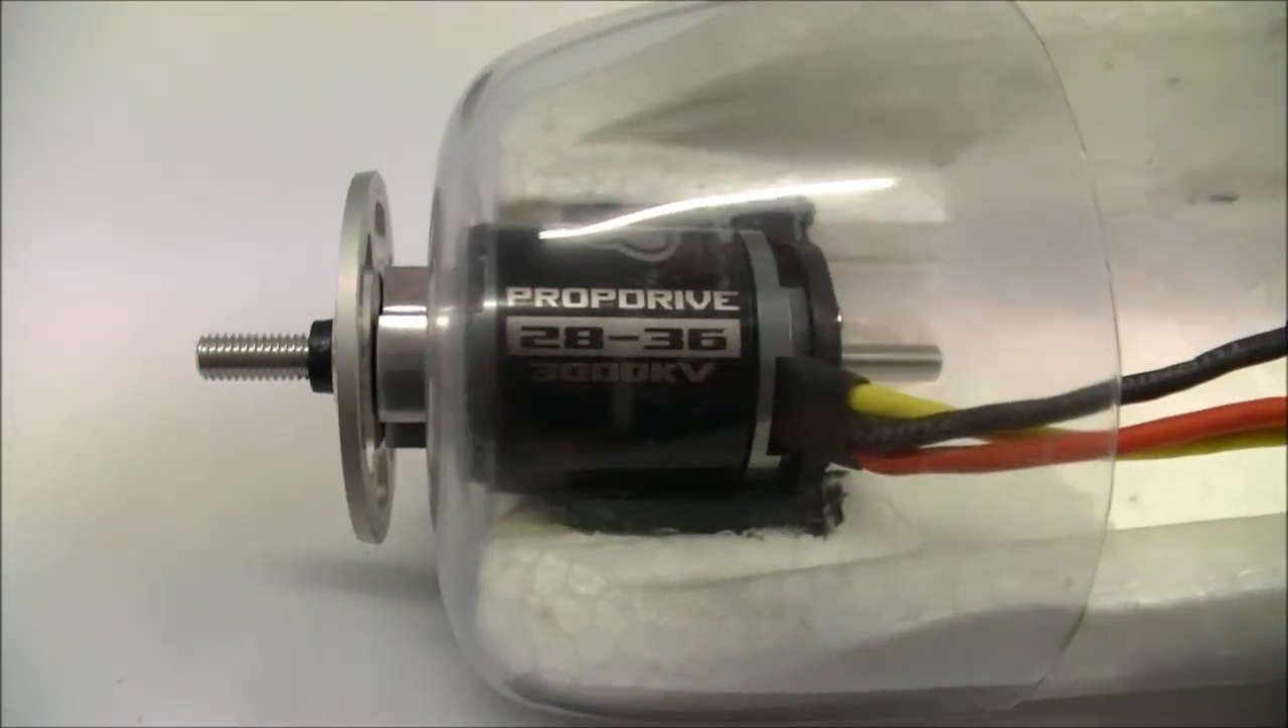I've just placed the engine engine mount in position with the nacelle on.